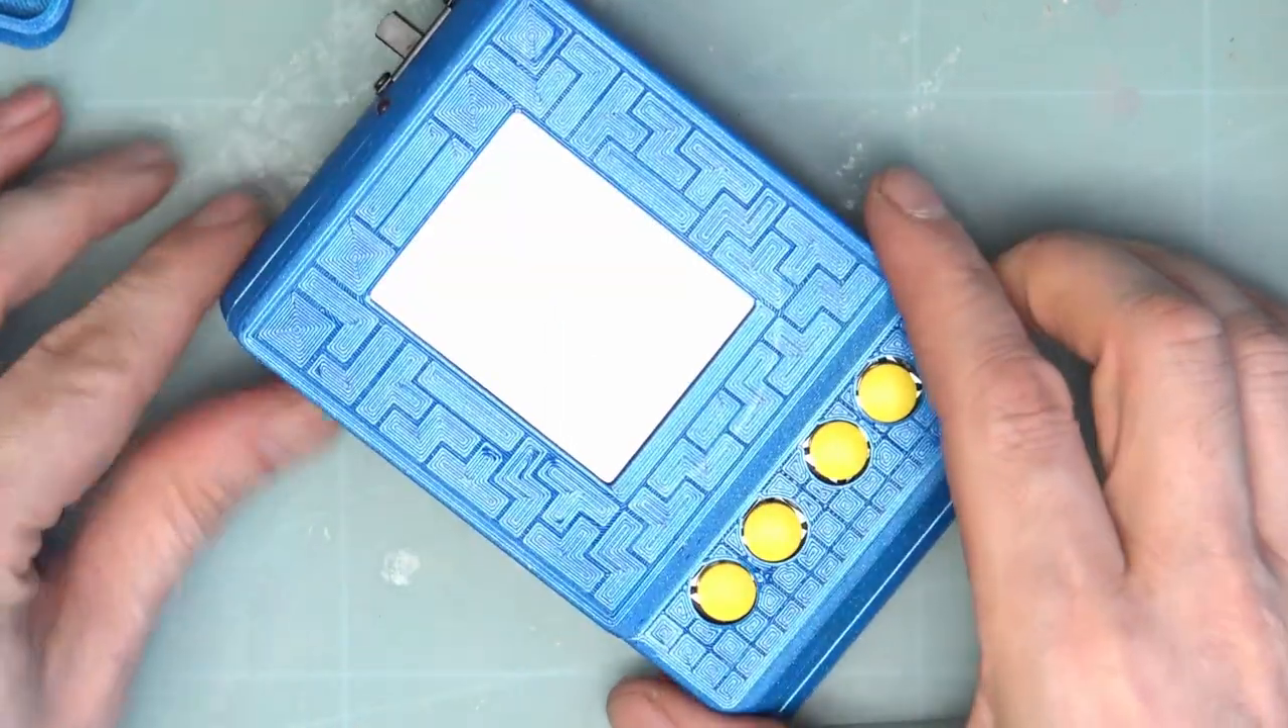So there we have our assembled Teensy Tetris.